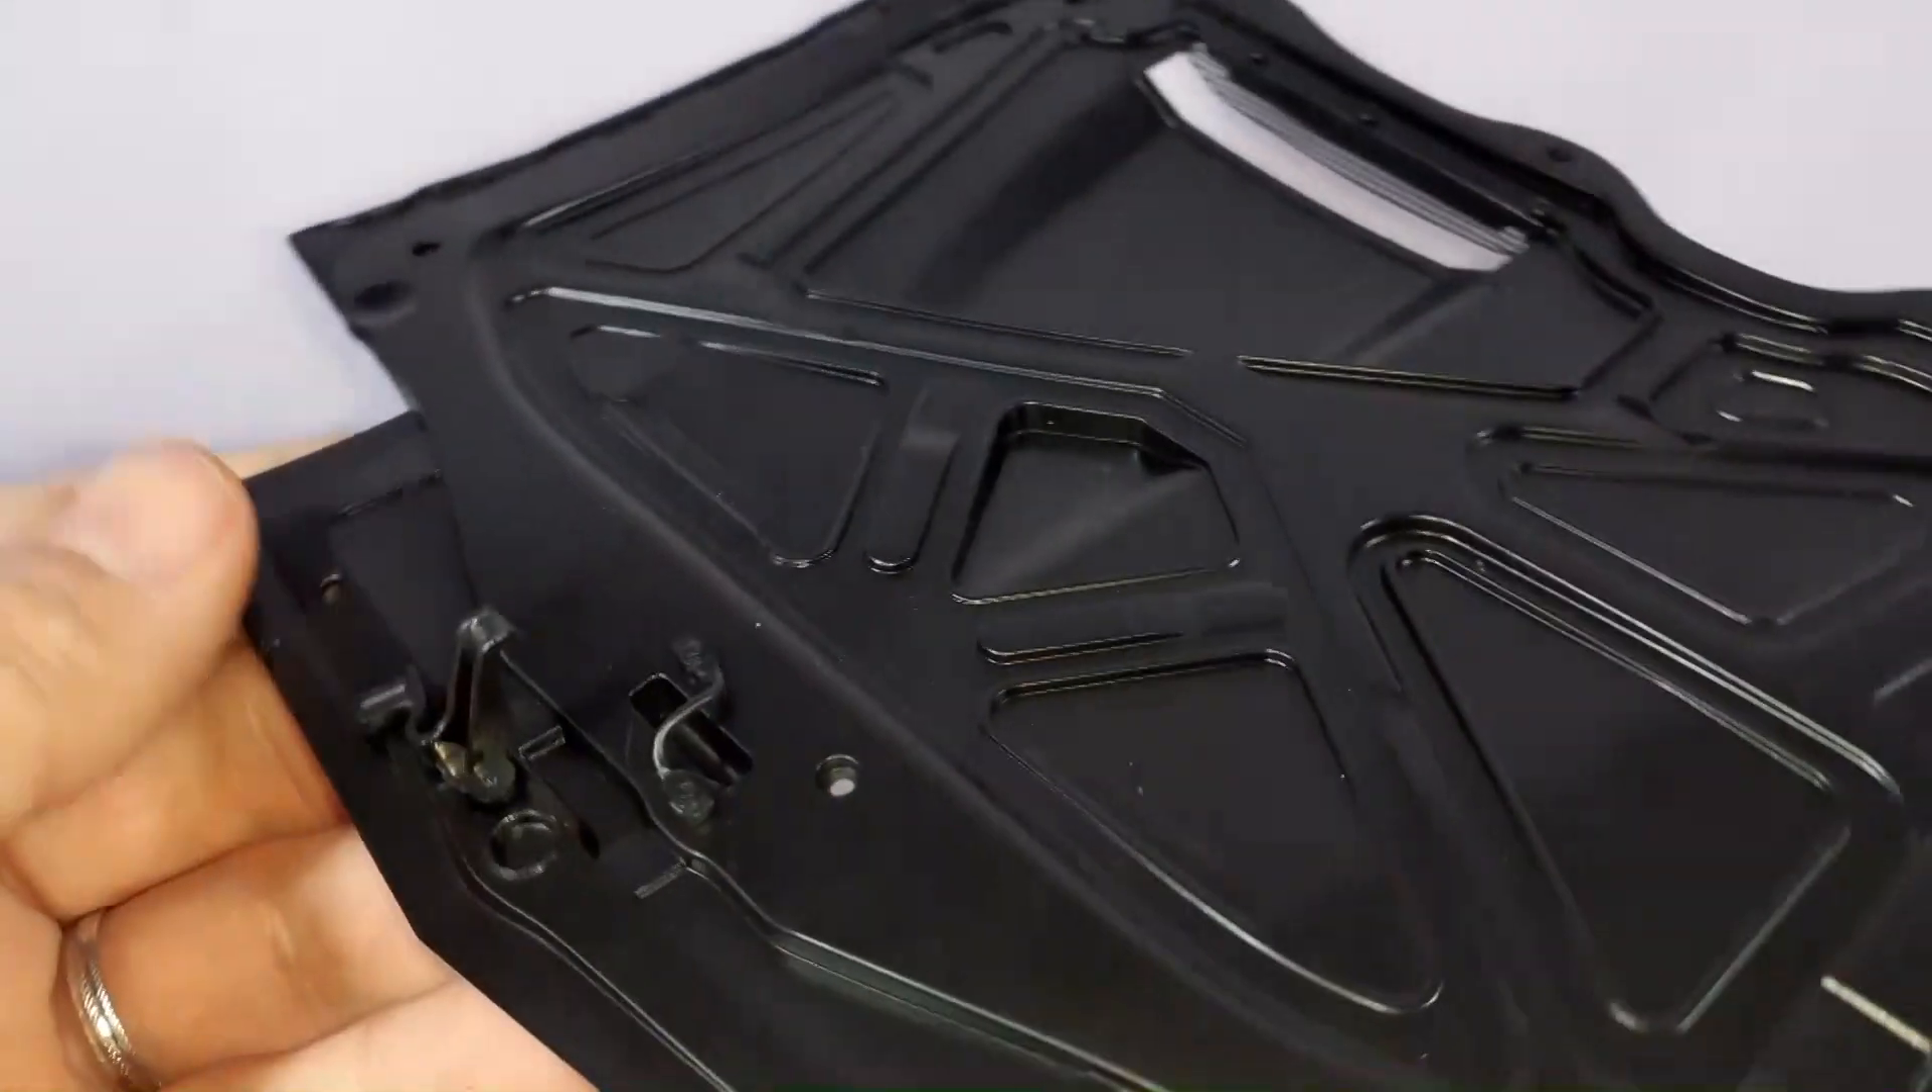Abbiamo fissato due ganci sul sotto cofano perfetto.